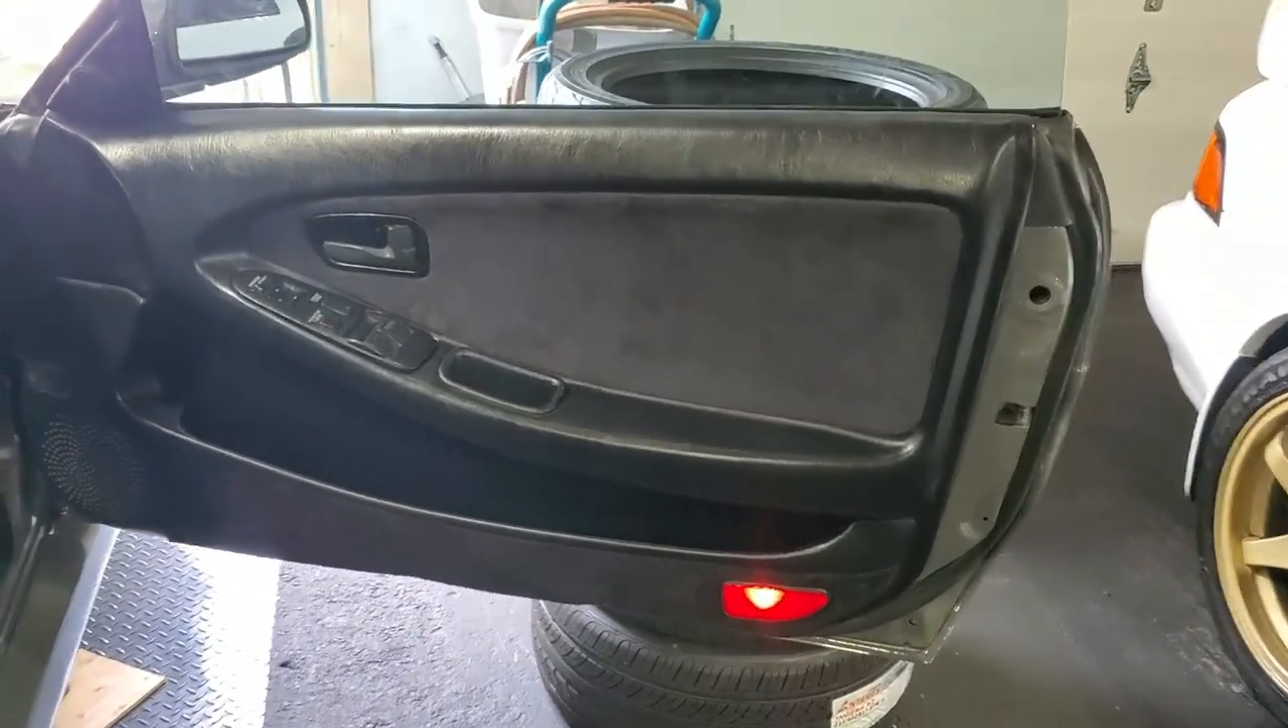So there you have it that is the door fully assembled.